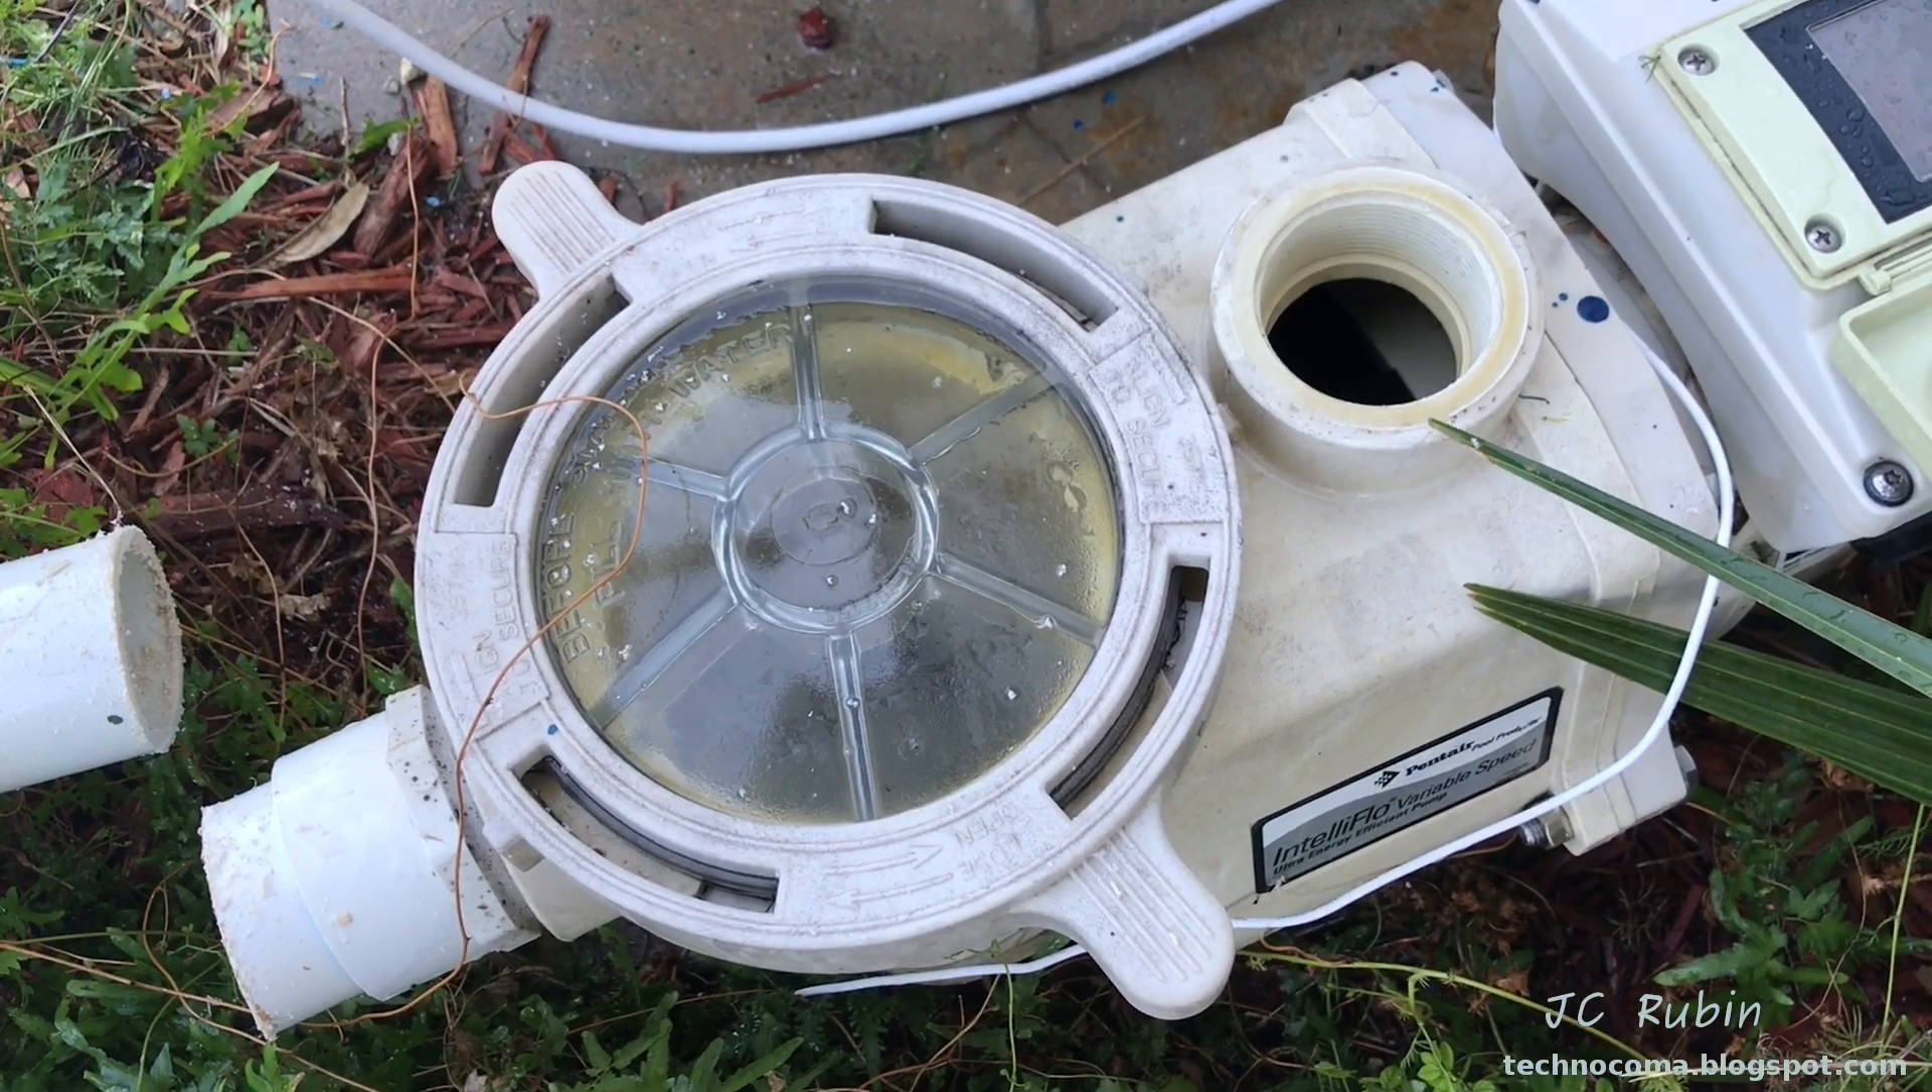Now I've got the pump fully separated from everything else.